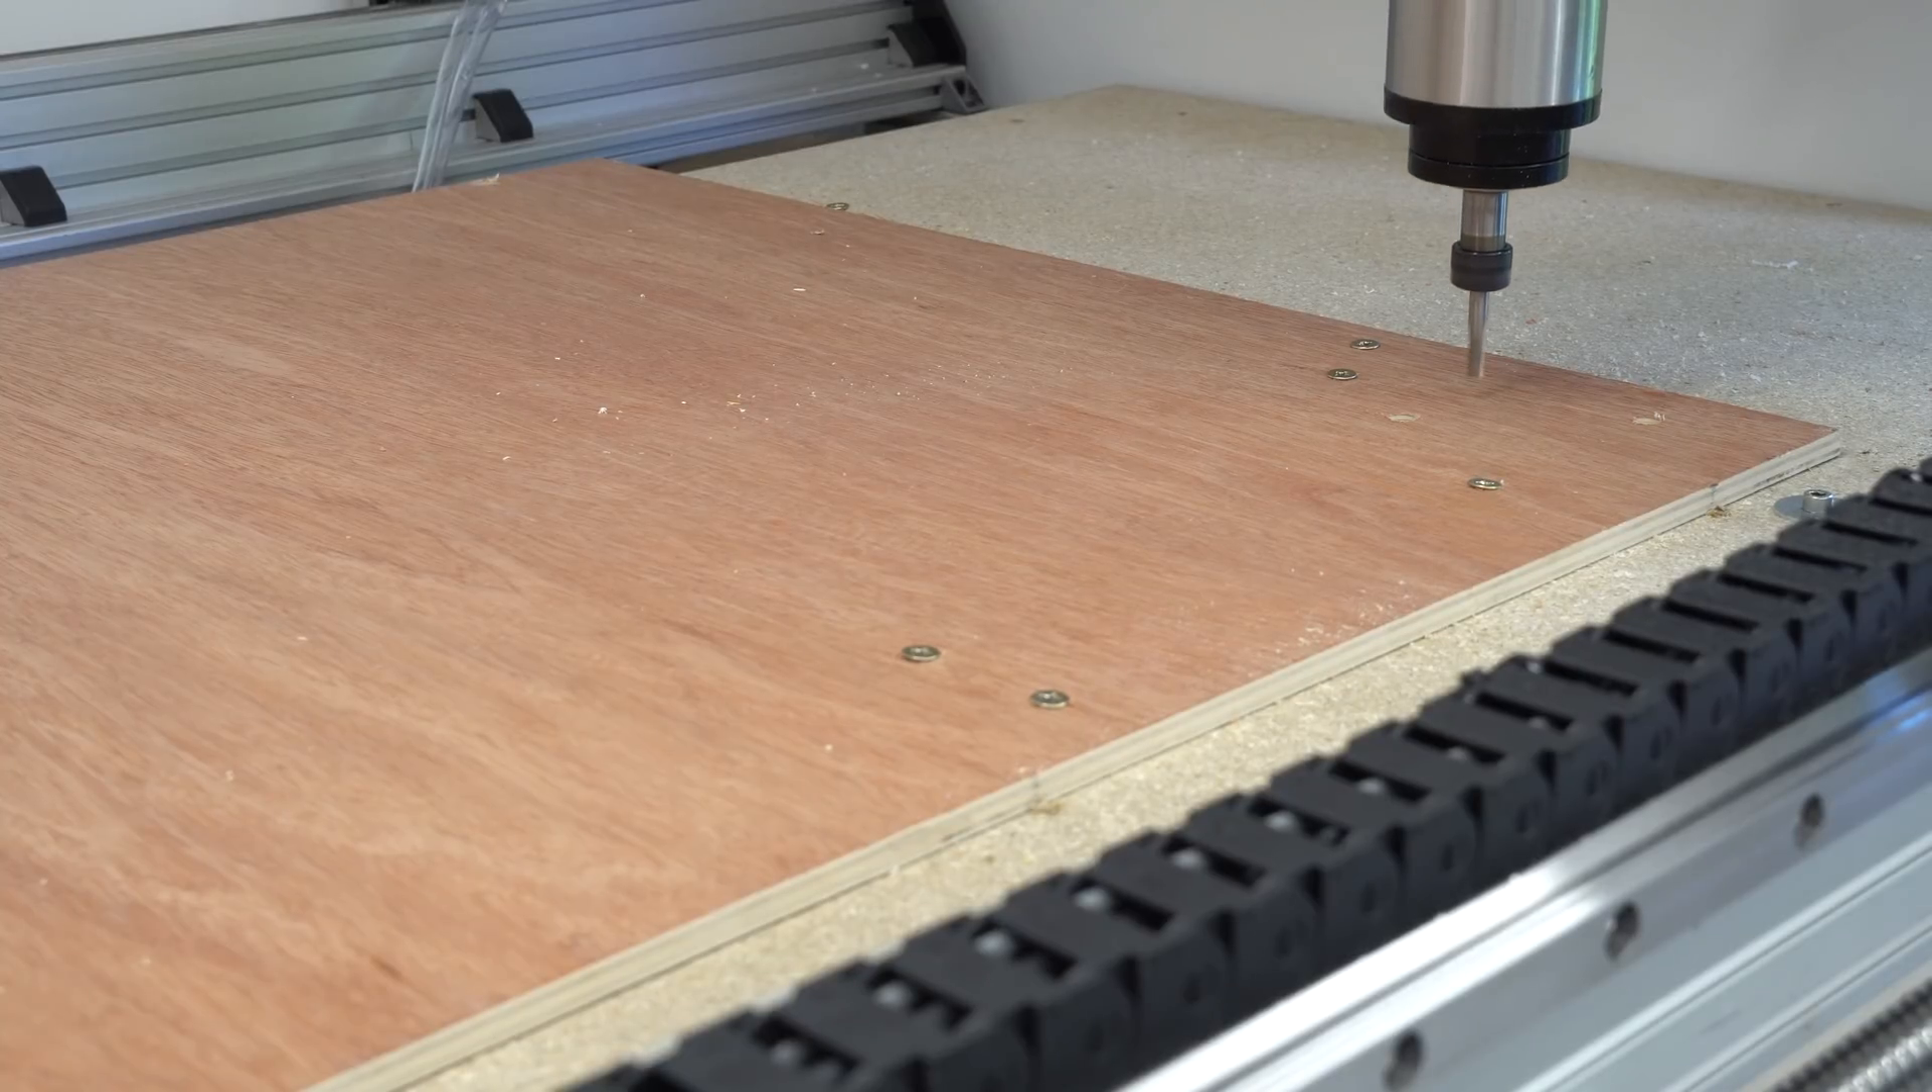I then stopped the machine and put screws into the holes to make sure that the parts wouldn't move around whilst they're being cut.